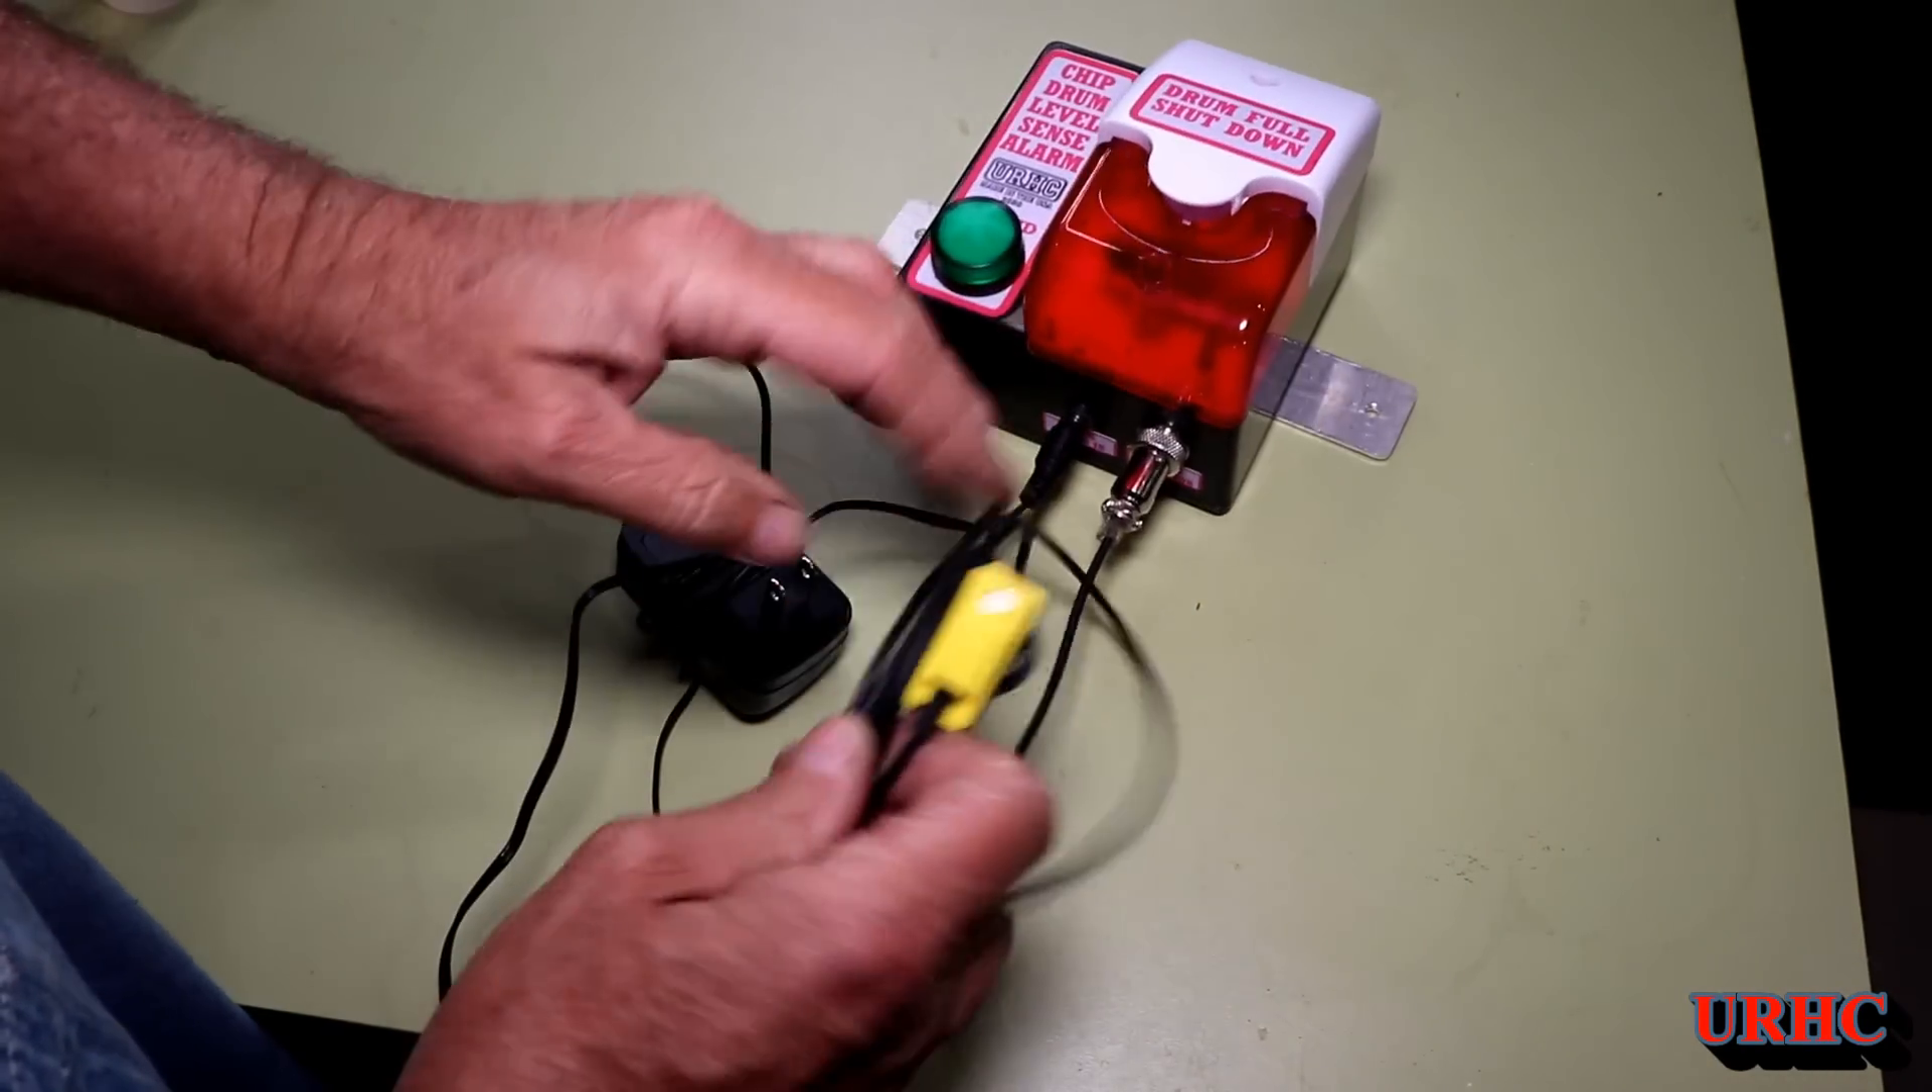It would have been nice if the box was a little bit bigger so the alarm didn't hang off of it.